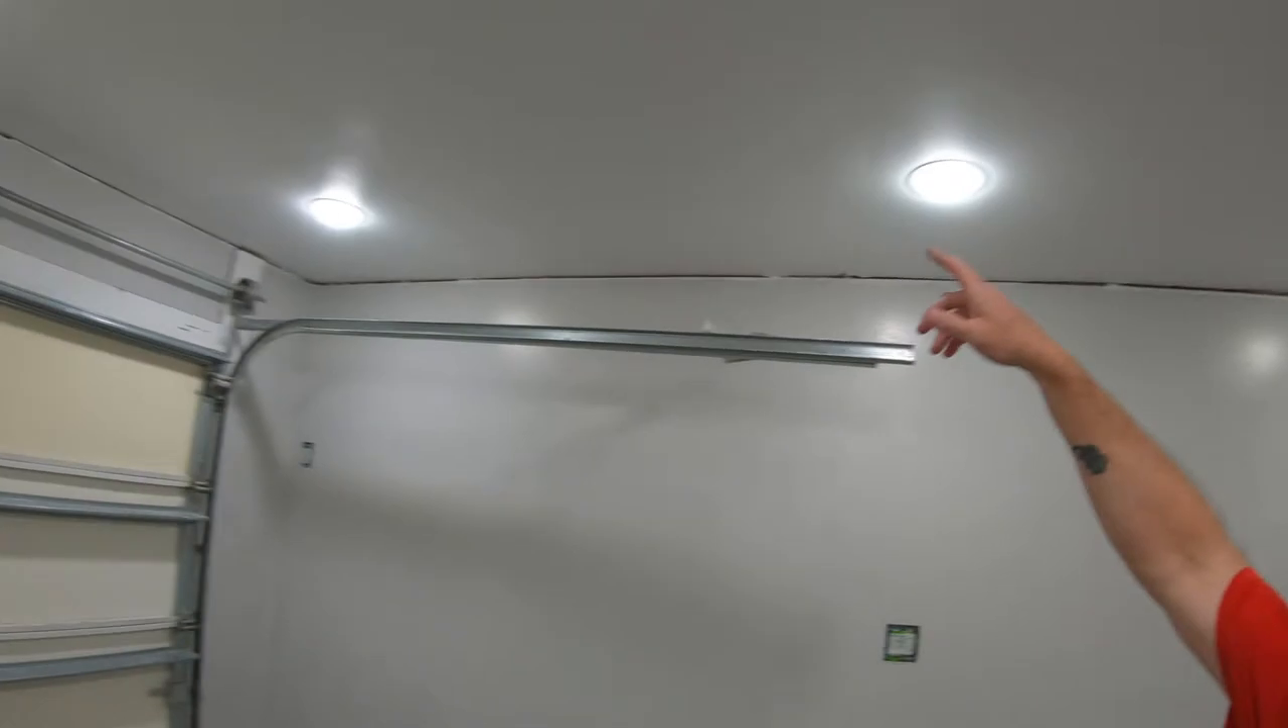Right now we've gotten the ceiling done so ceilings done the lights are in.